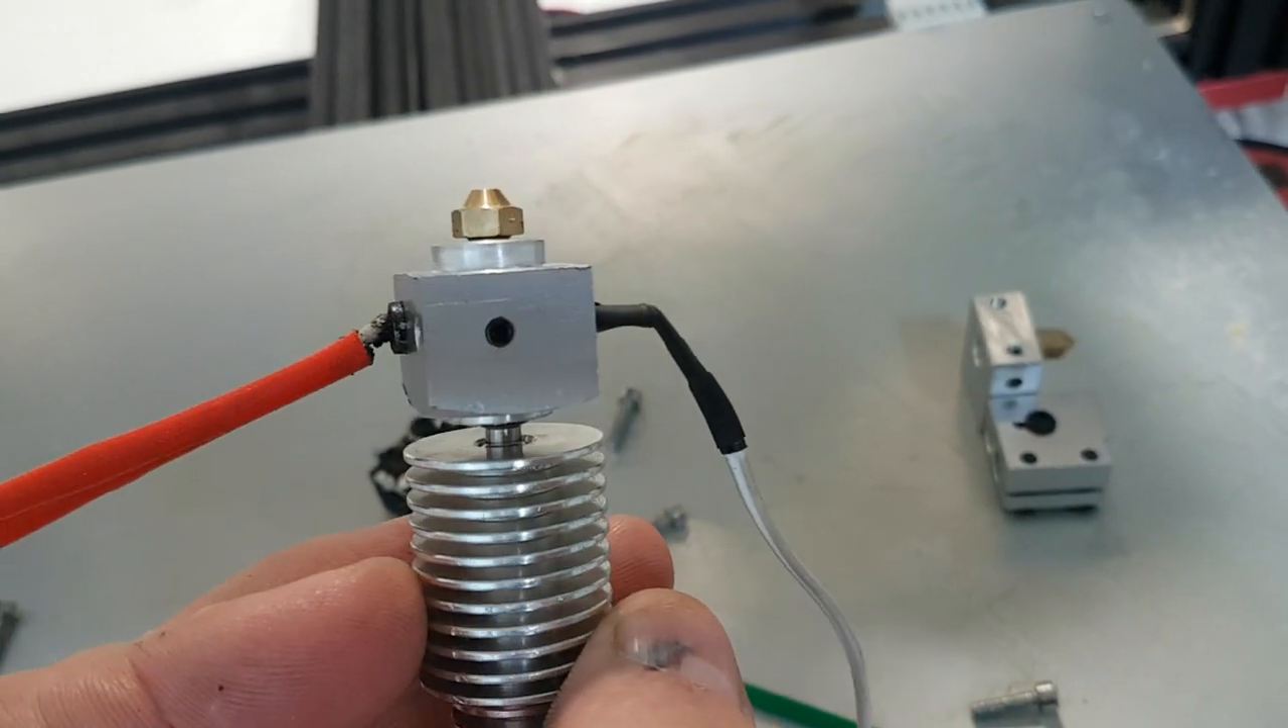I've got the length of the volcano you see that there but I've got the element and thermistor going out the side so none of the wiring is really up against anything that builds up heat so it's all away.